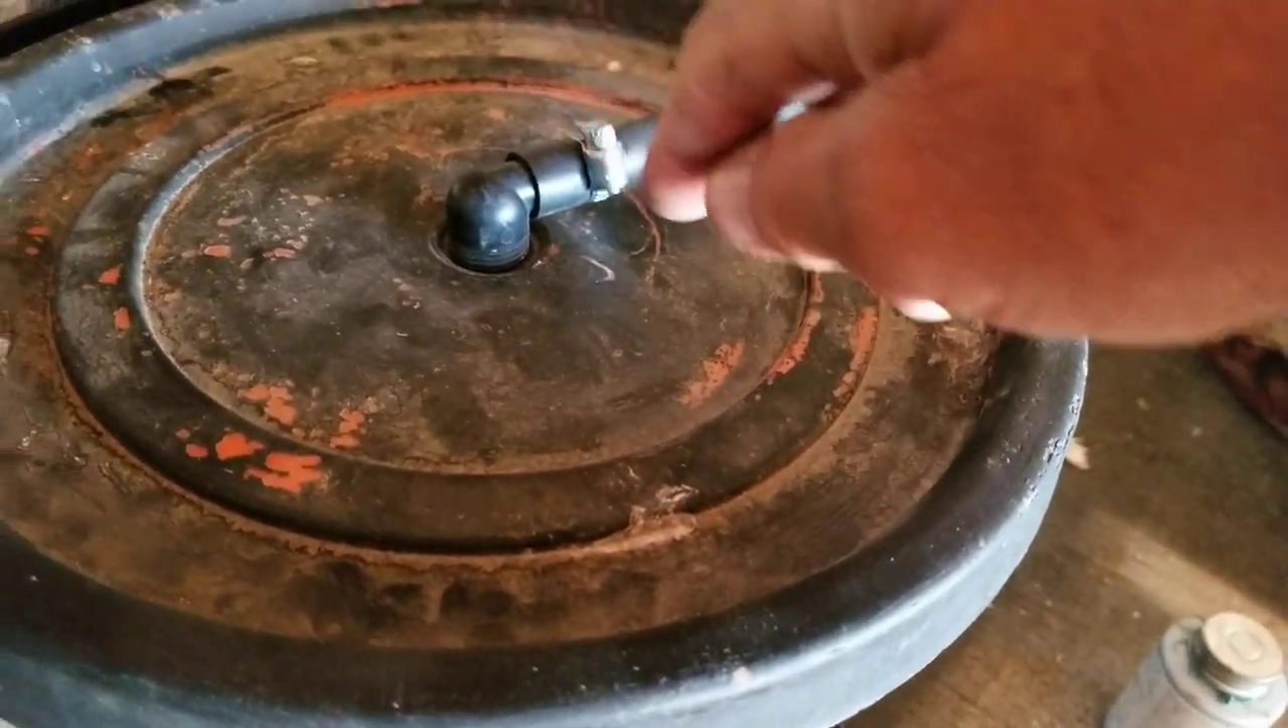So what I did was I put a half-inch pipe thread elbow fitting. Screwed it through the cover right here.